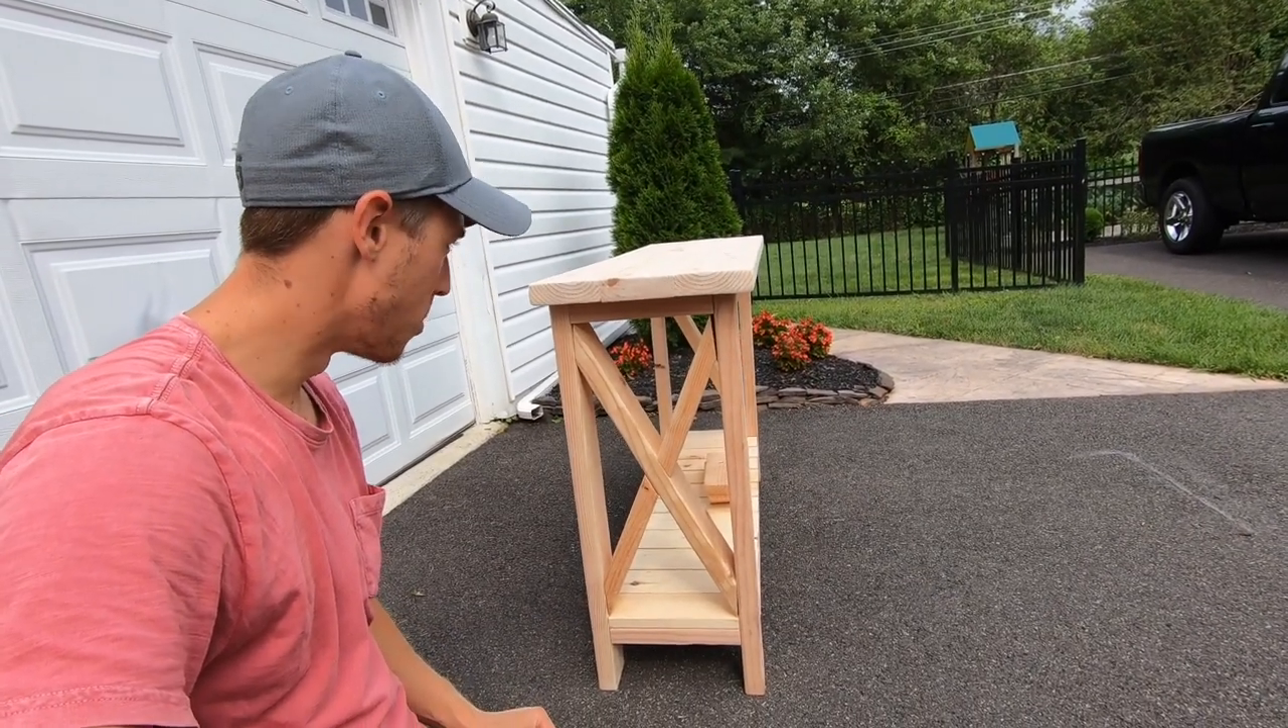Alright so I got the X crosses in.